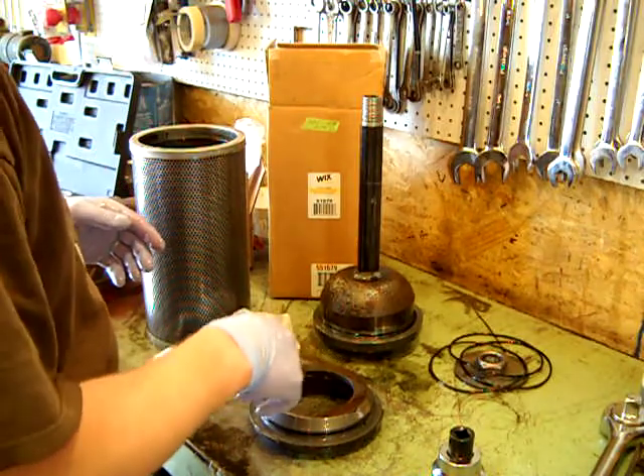Okay, so here's the hydraulic filter assembly. Disassembled most of it.